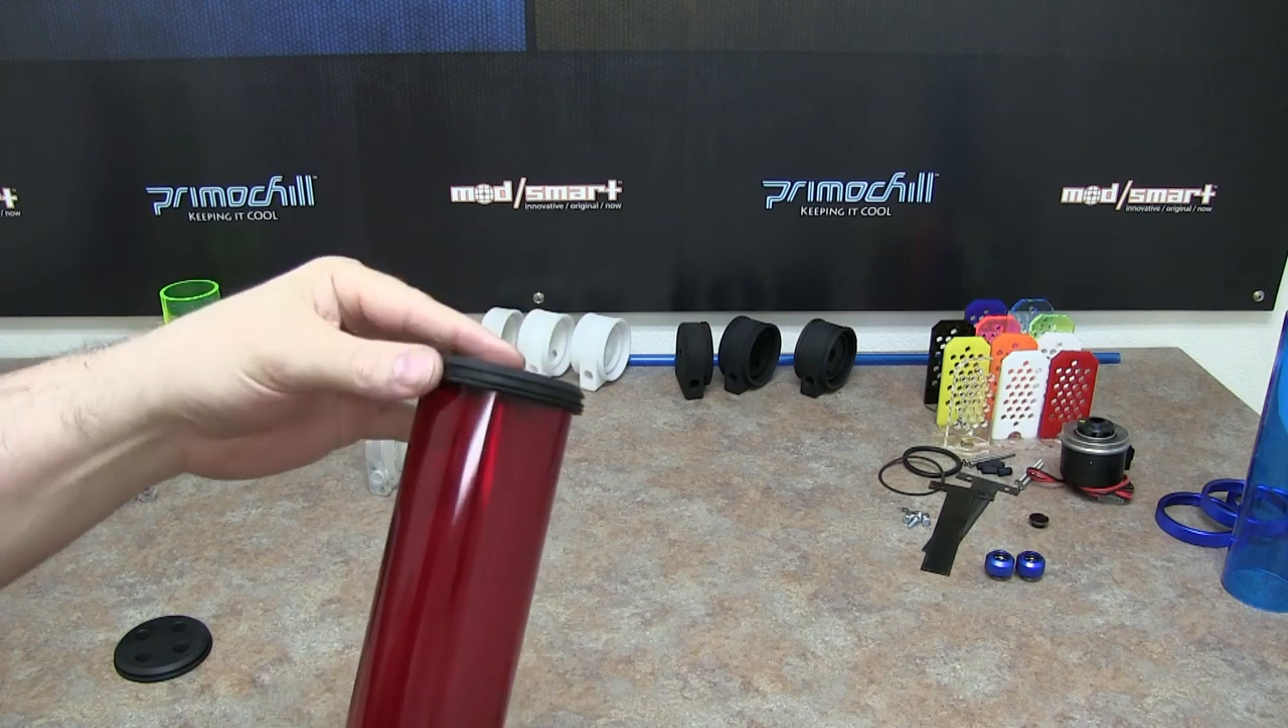And this end cap basically sits right on the end of this tube res here.